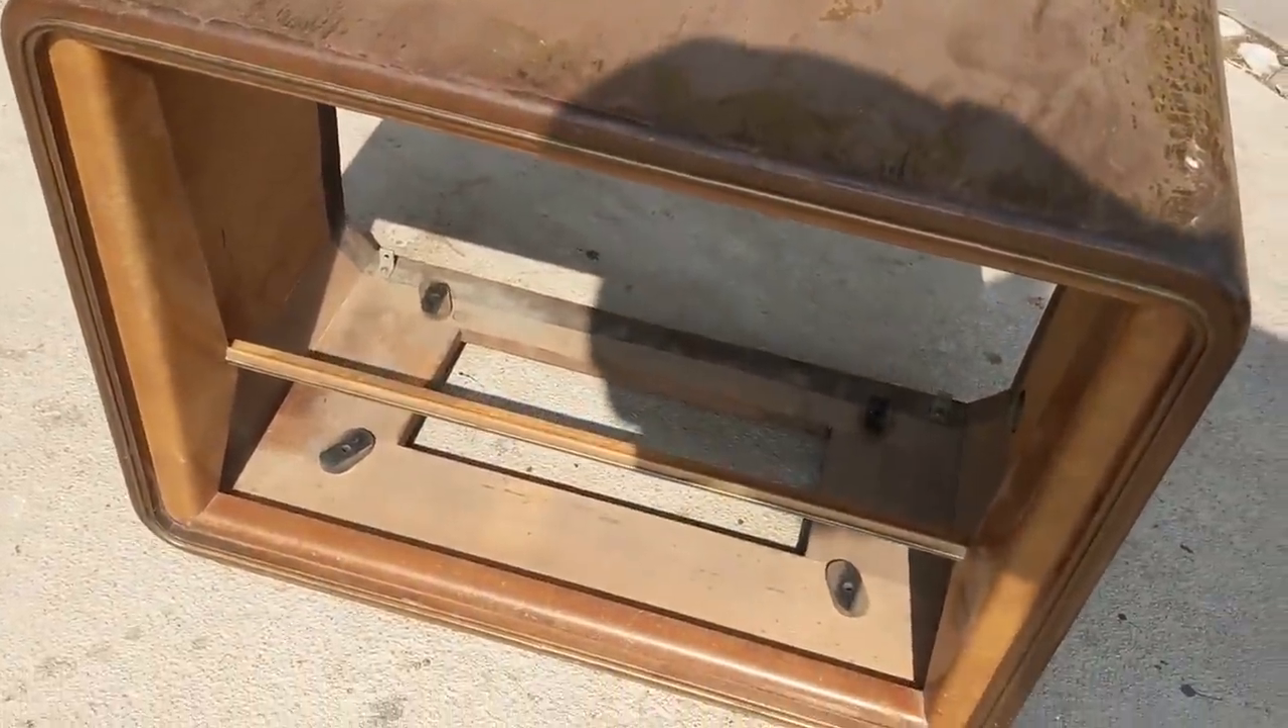I've already removed the front that had the grill cloth out because I didn't want to damage that while I was sanding and refinishing either.